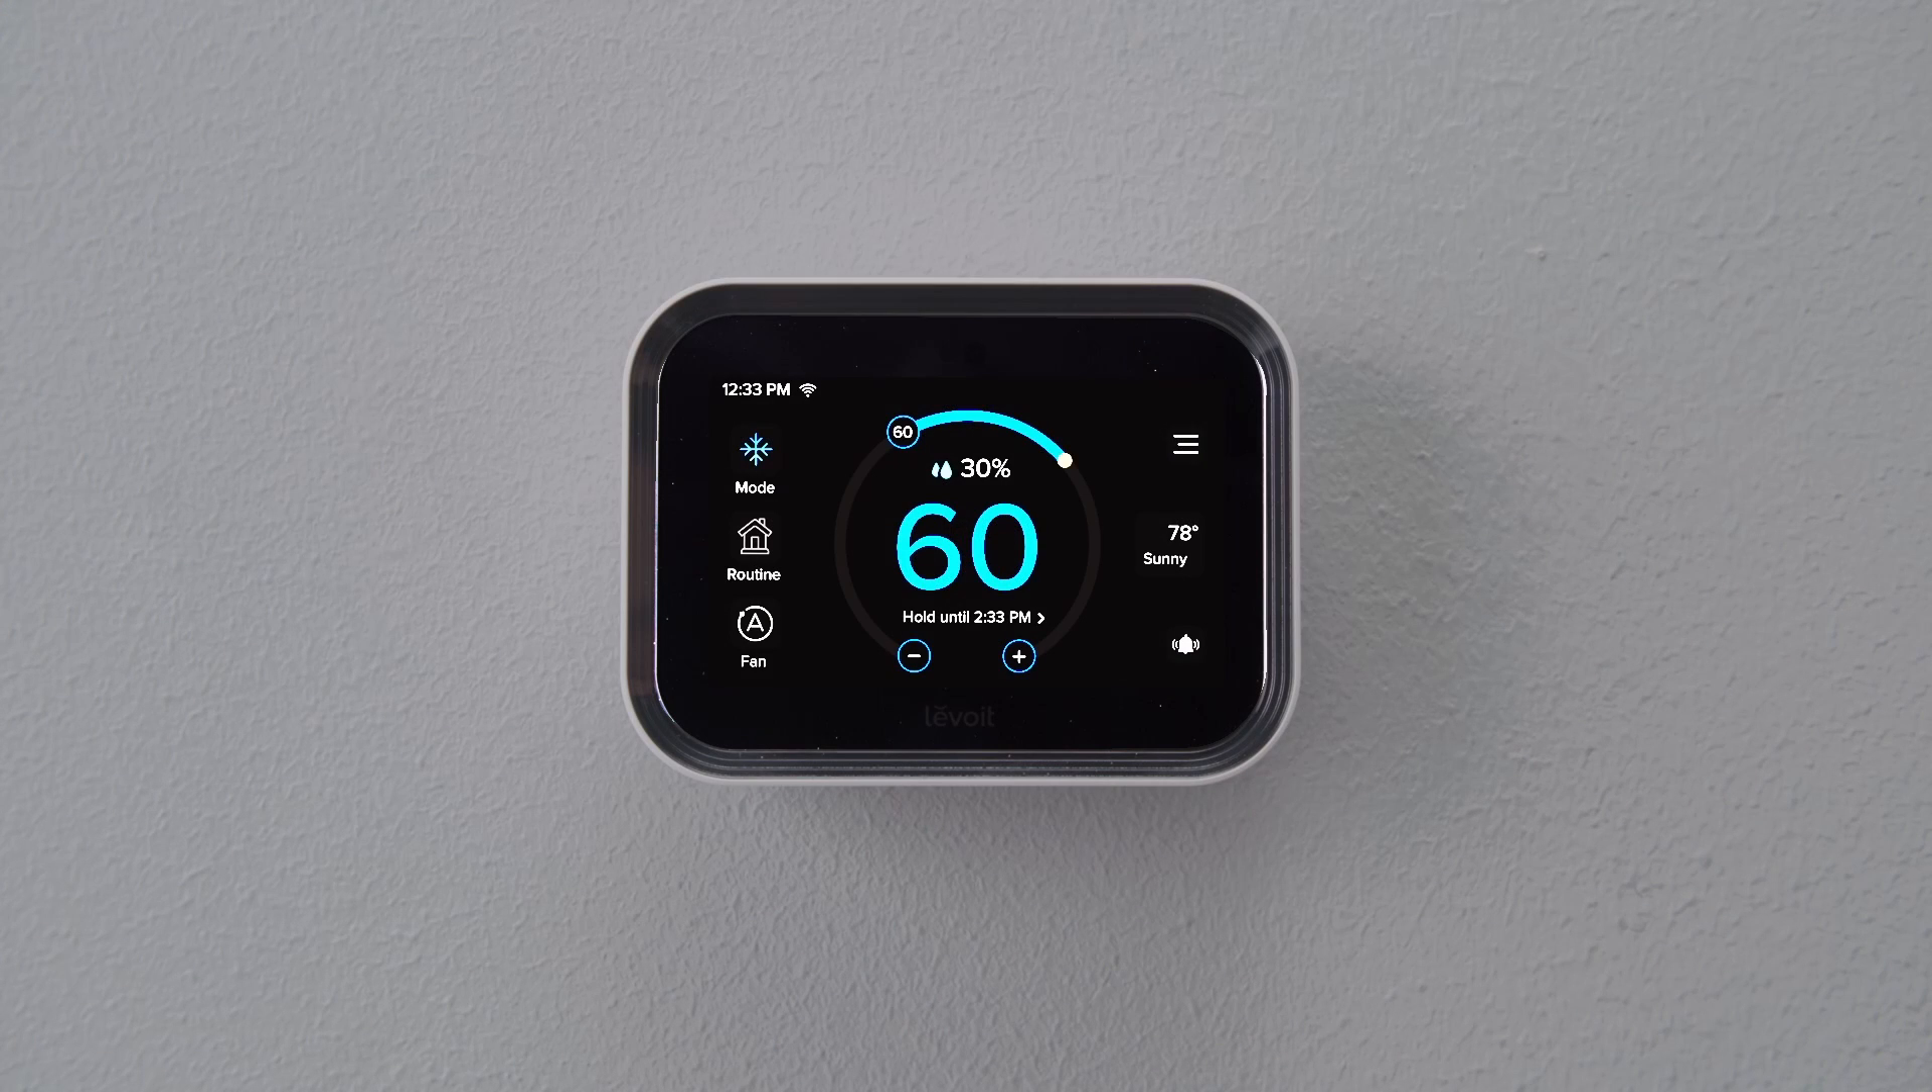Now, your AuraSmart thermostat is installed and ready to go.